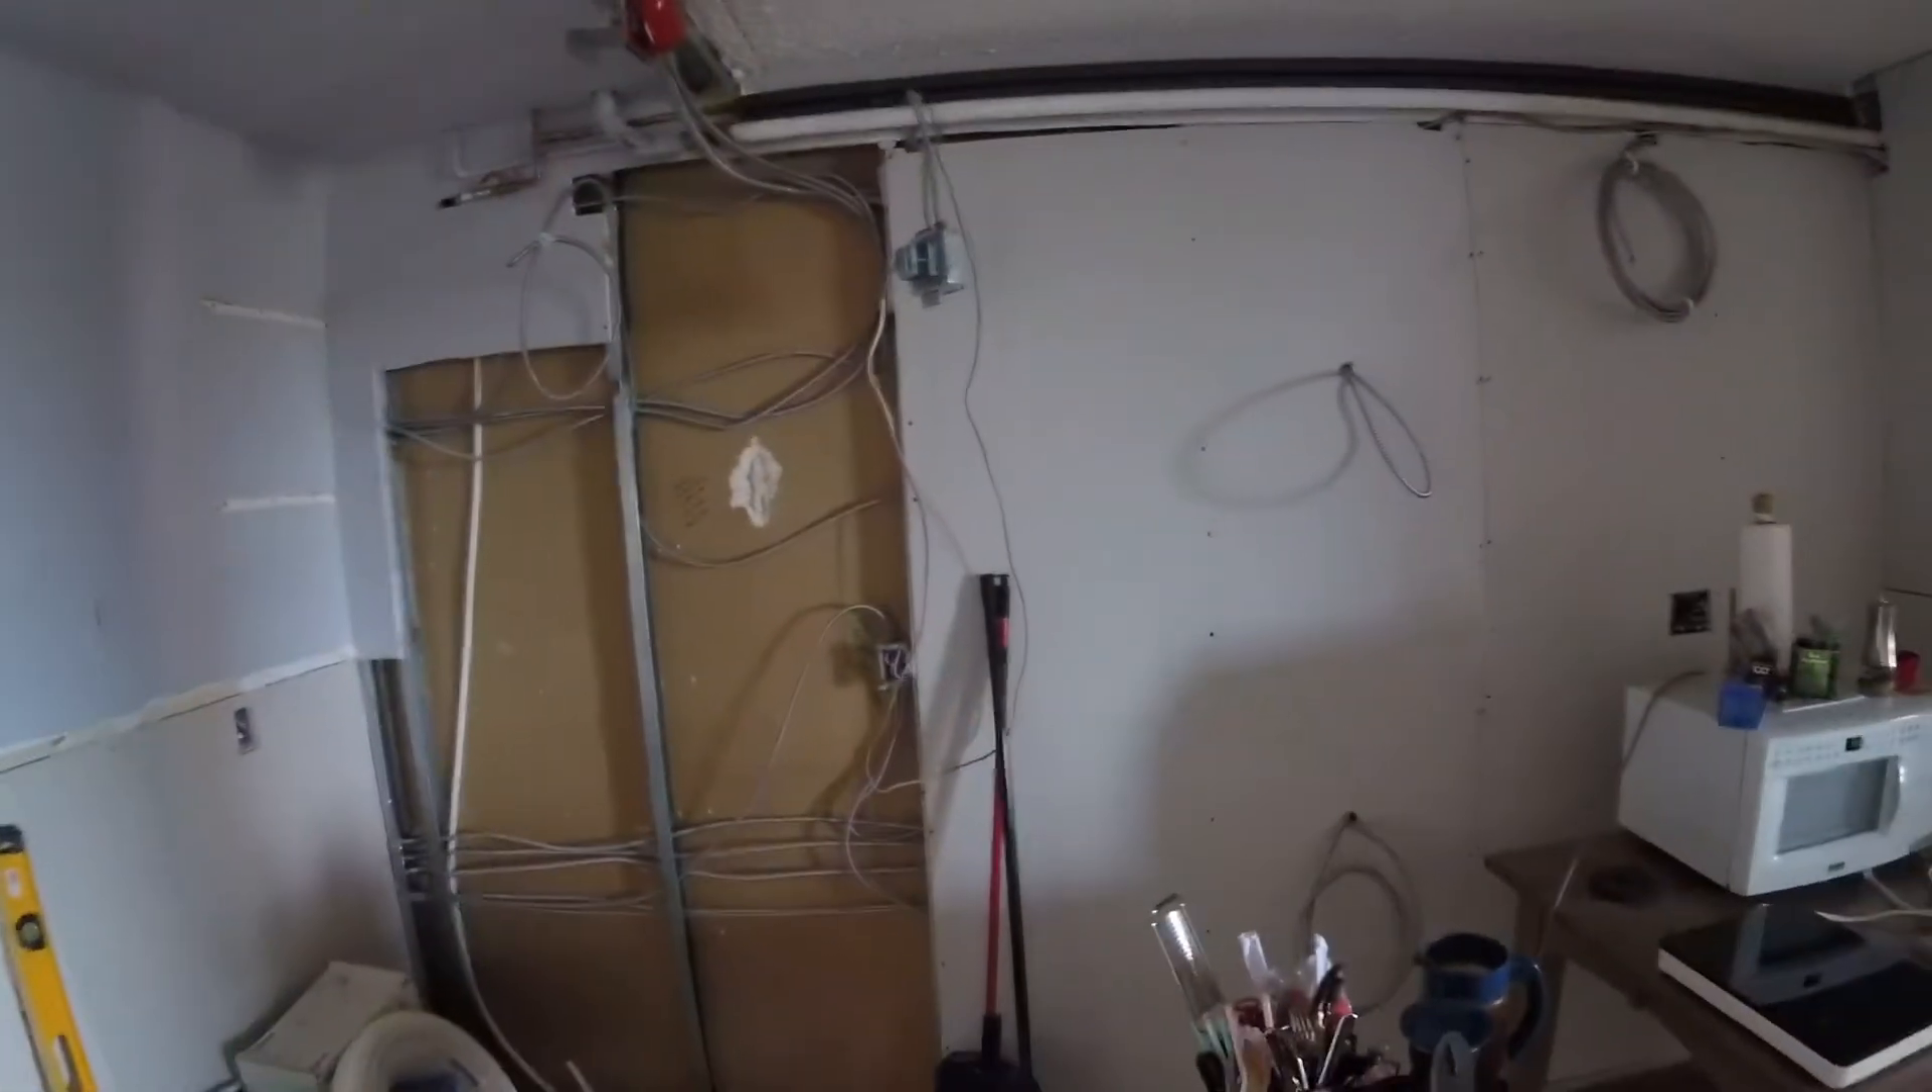And we've already got gyproc back on the walls.